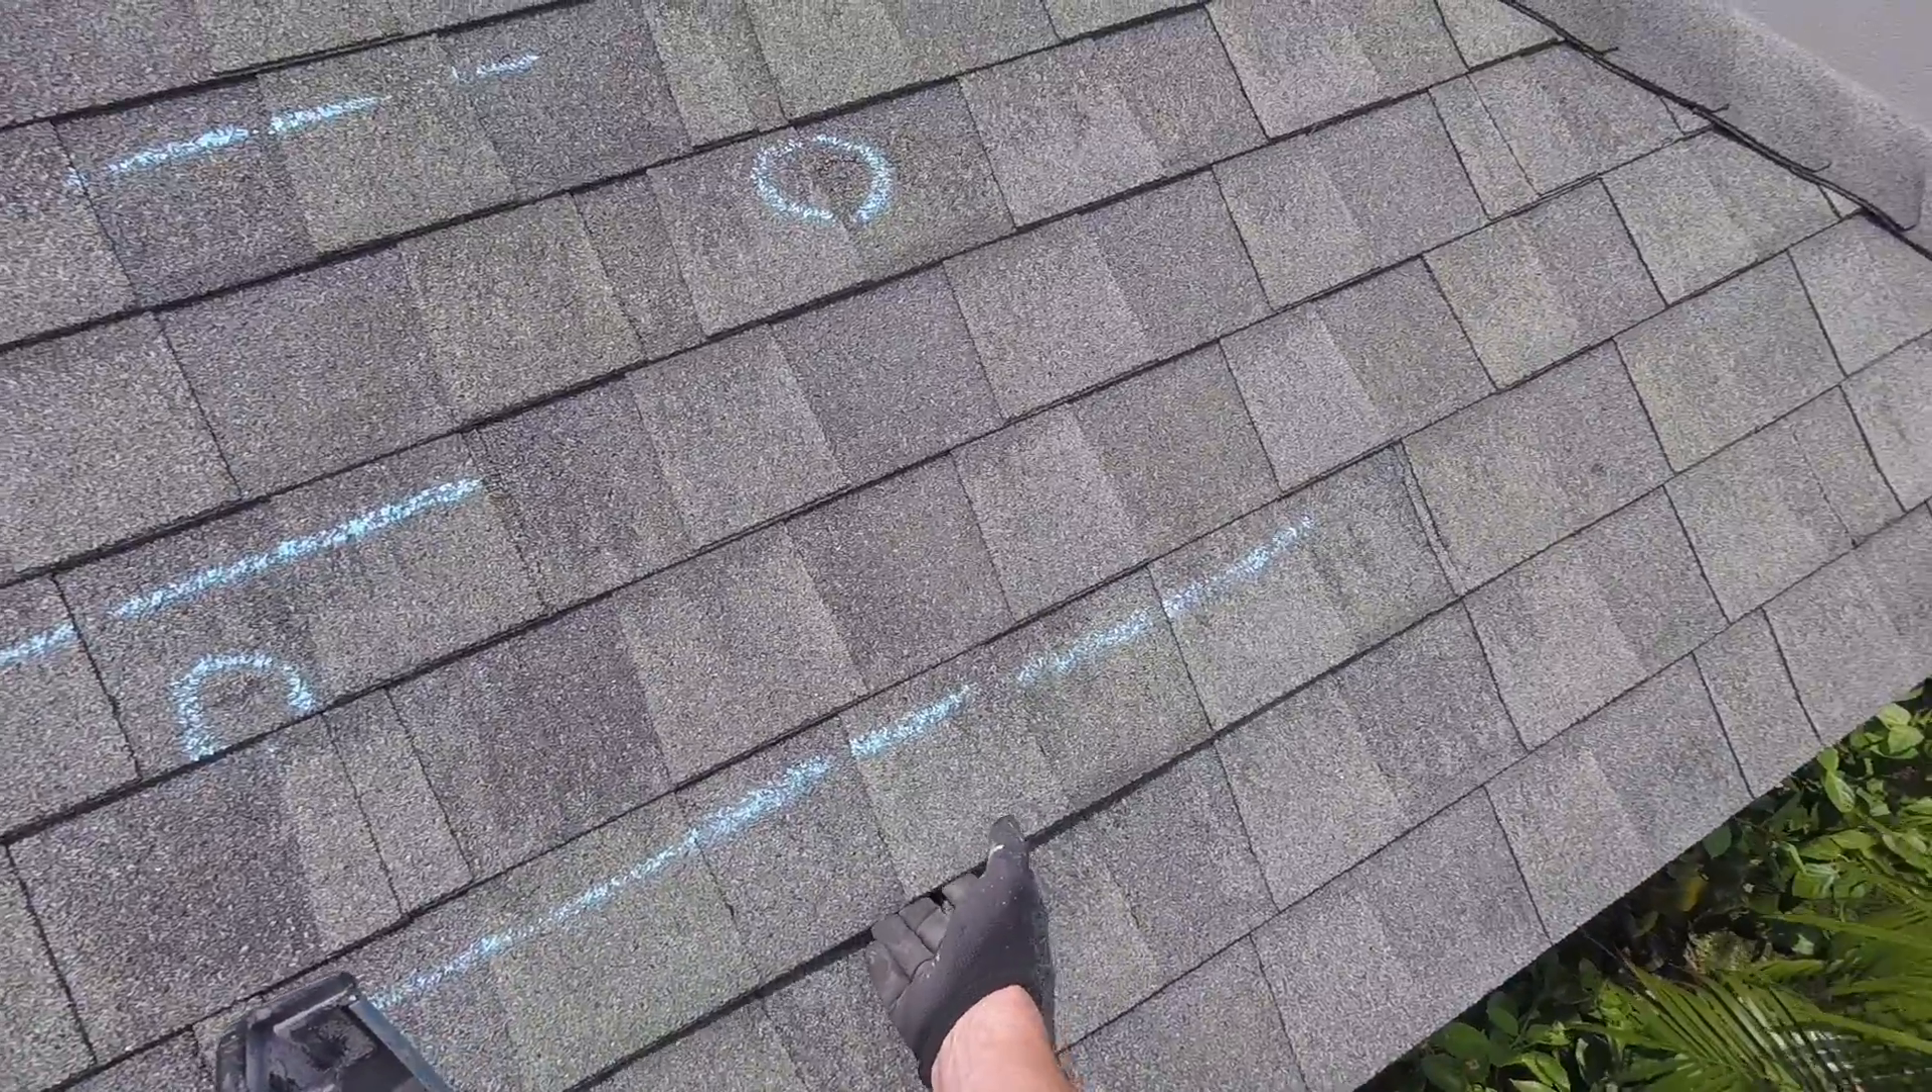The very first thing I touched is this whole section of shingle that's lifted up, see how it's lost its connectivity with the rest of the roof itself.